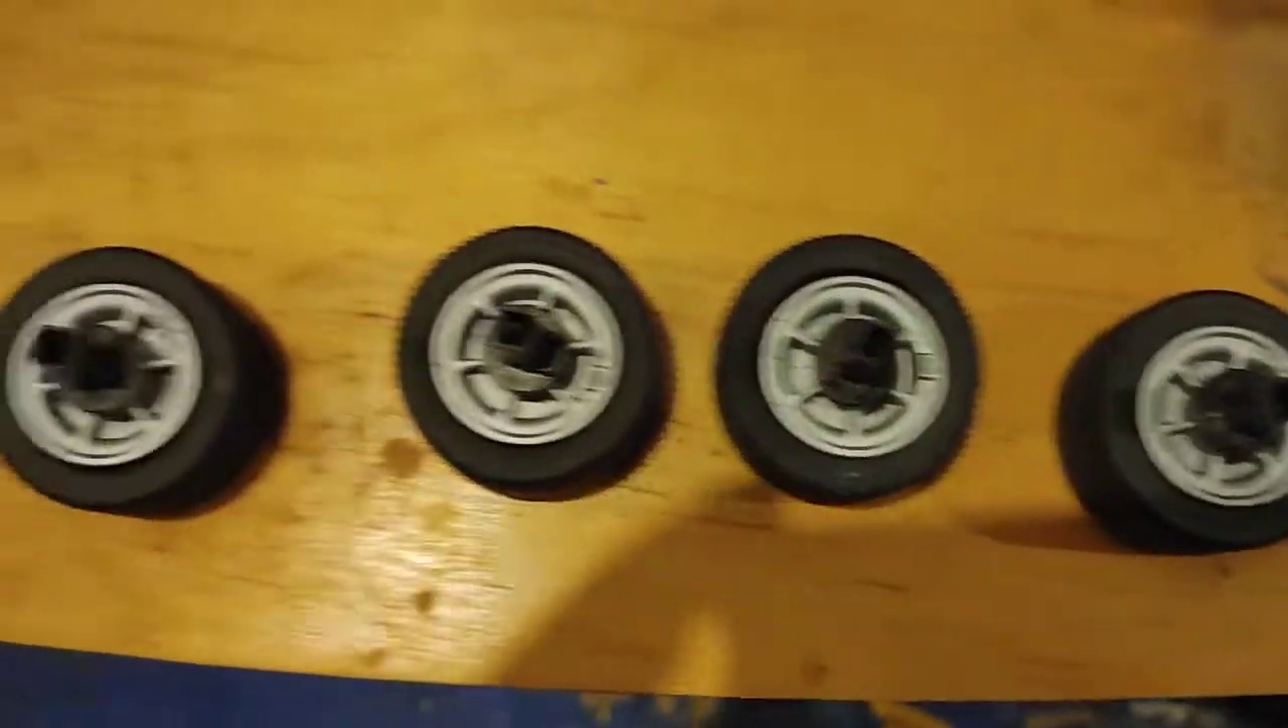I got all four of these tires on.